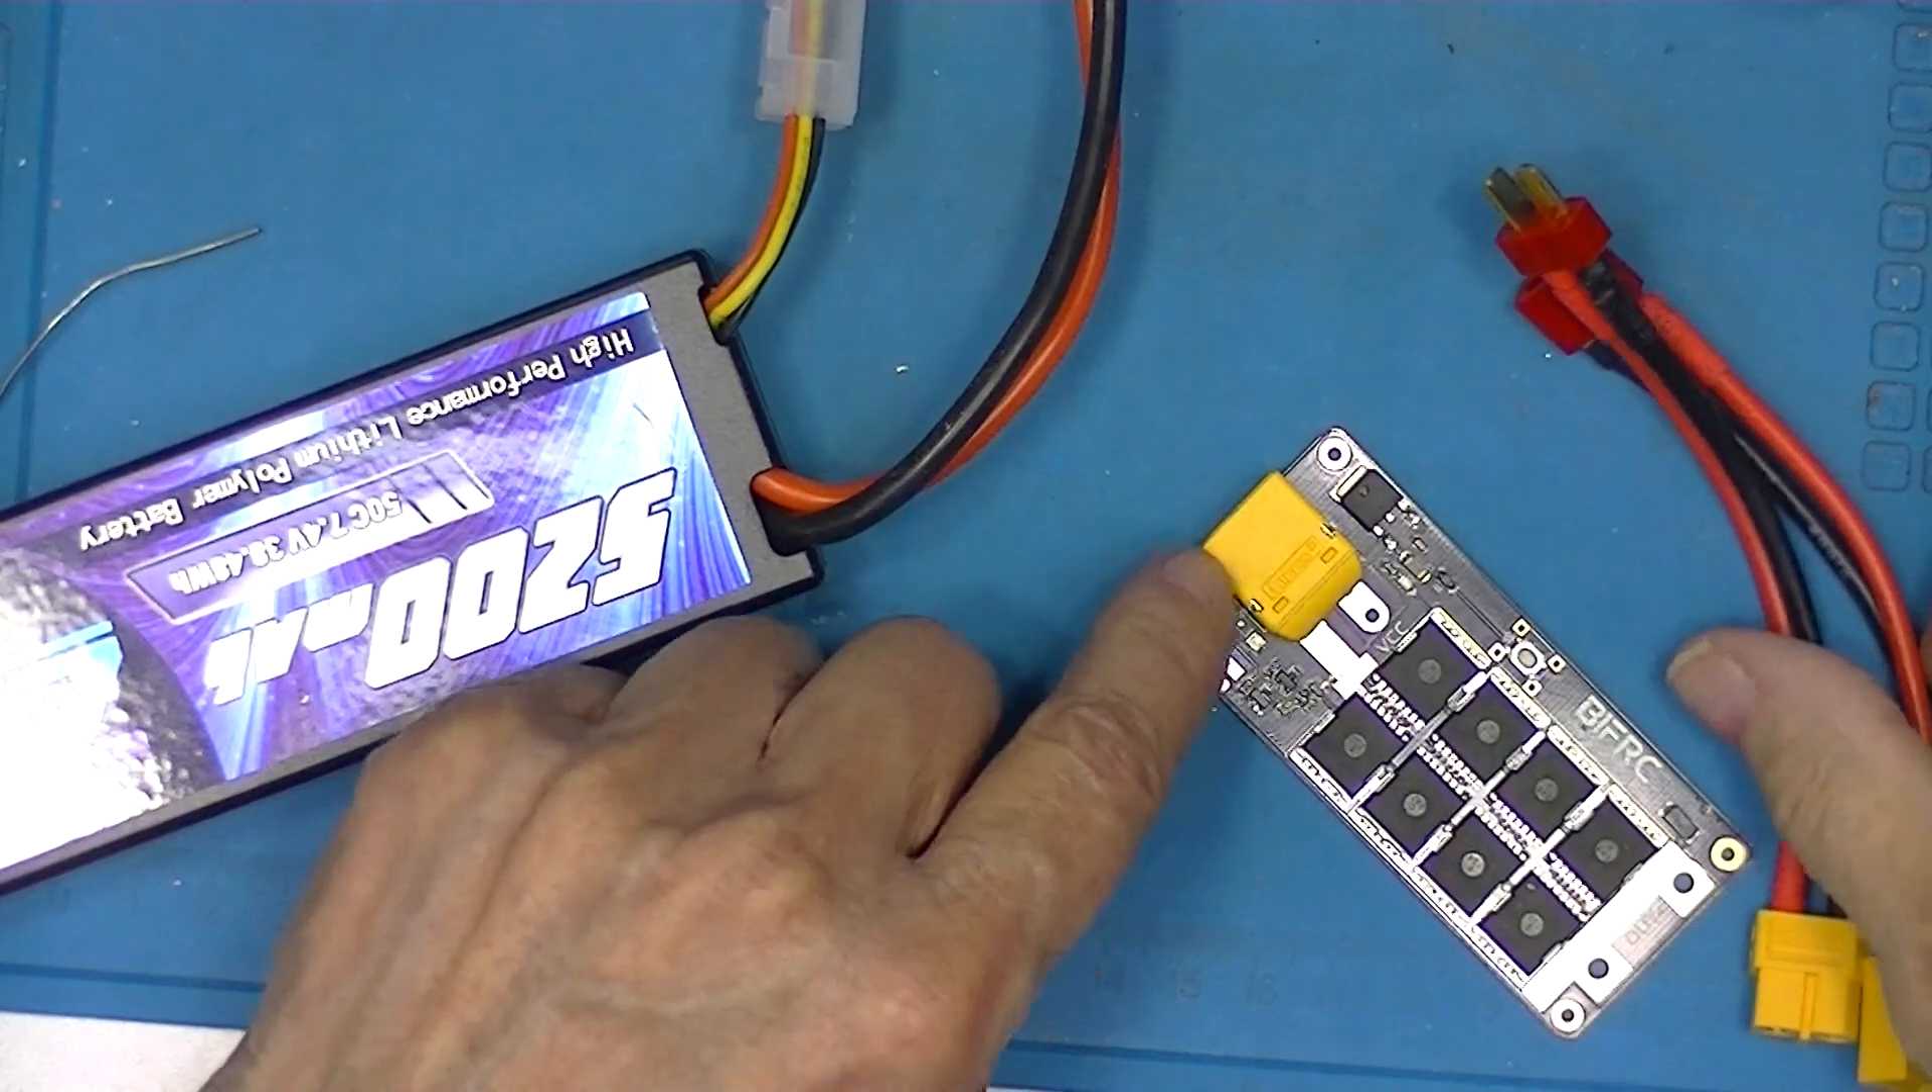I've soldered the battery connector on now I have a couple of adapters here a male and a female but they're marked XT60 so maybe that's an XT60 interface and these are male and female too whatever my battery accepts.